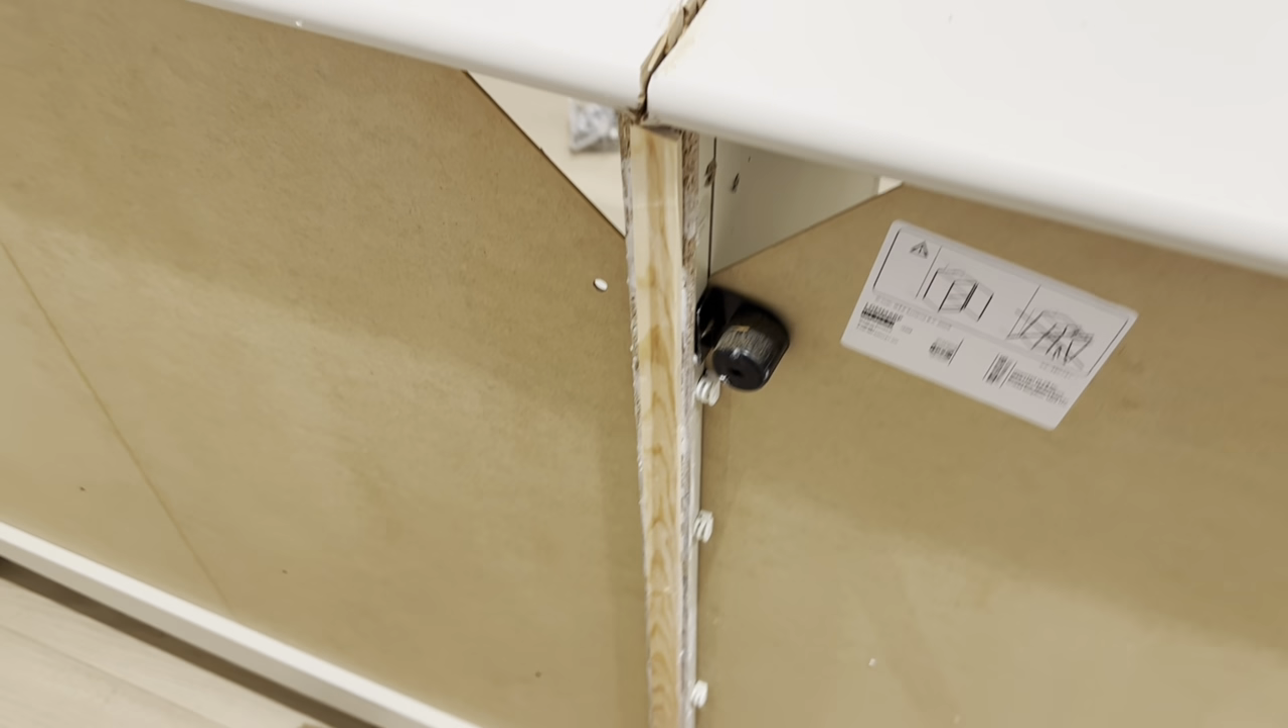Um i've just glued a strip on here just to cover the the join um and then i've sort of screwed it through the top here and underneath and it's pretty solid.